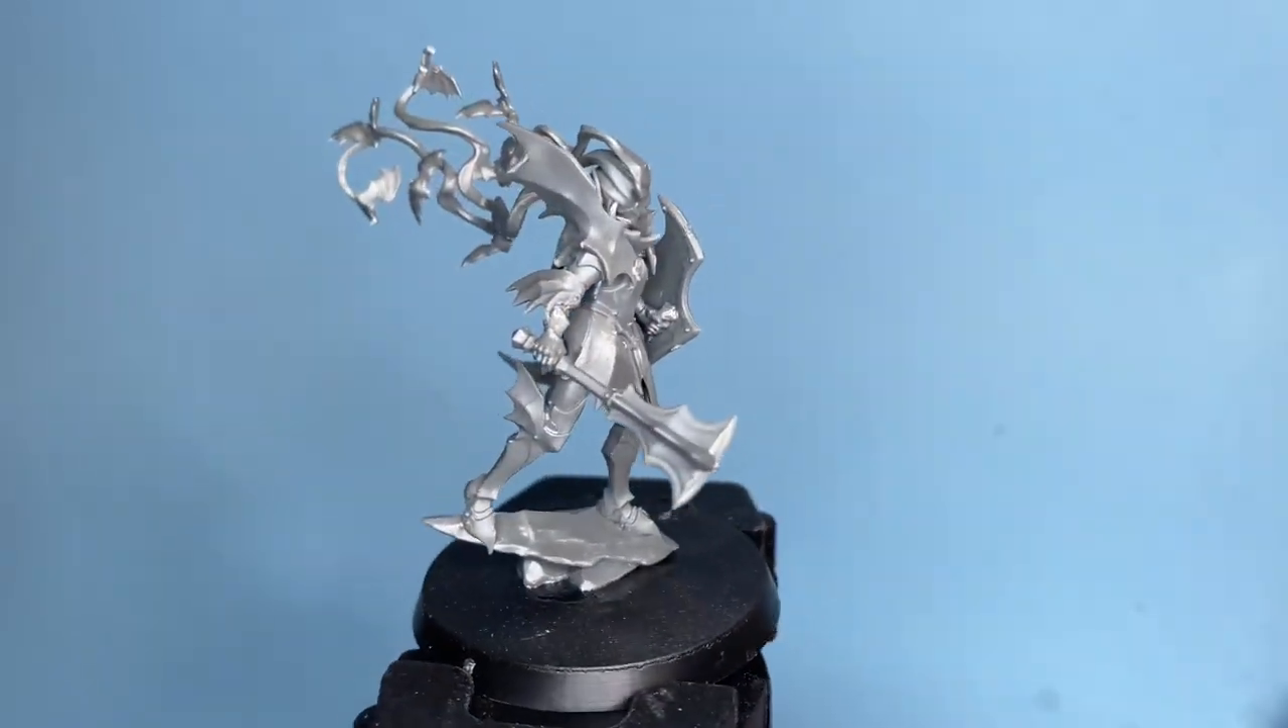All right, players, there we have it. The vampire lord all built up.